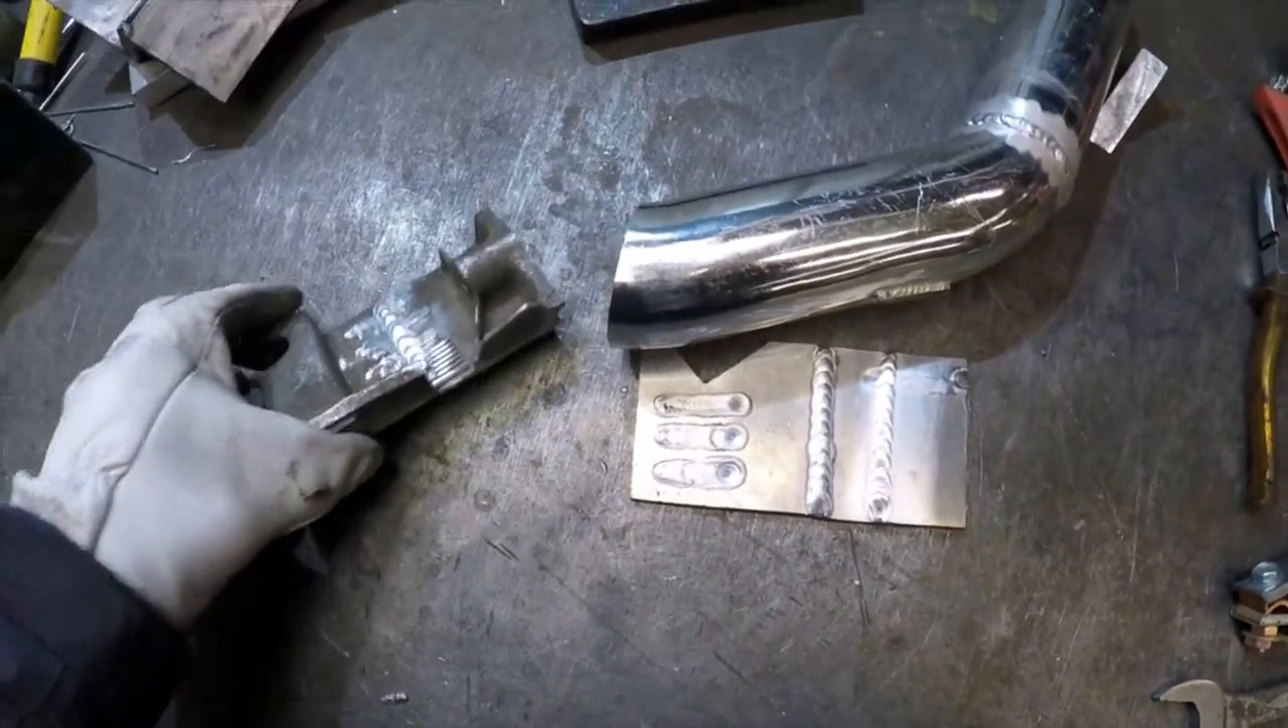All right, we've got our three bits welded now.